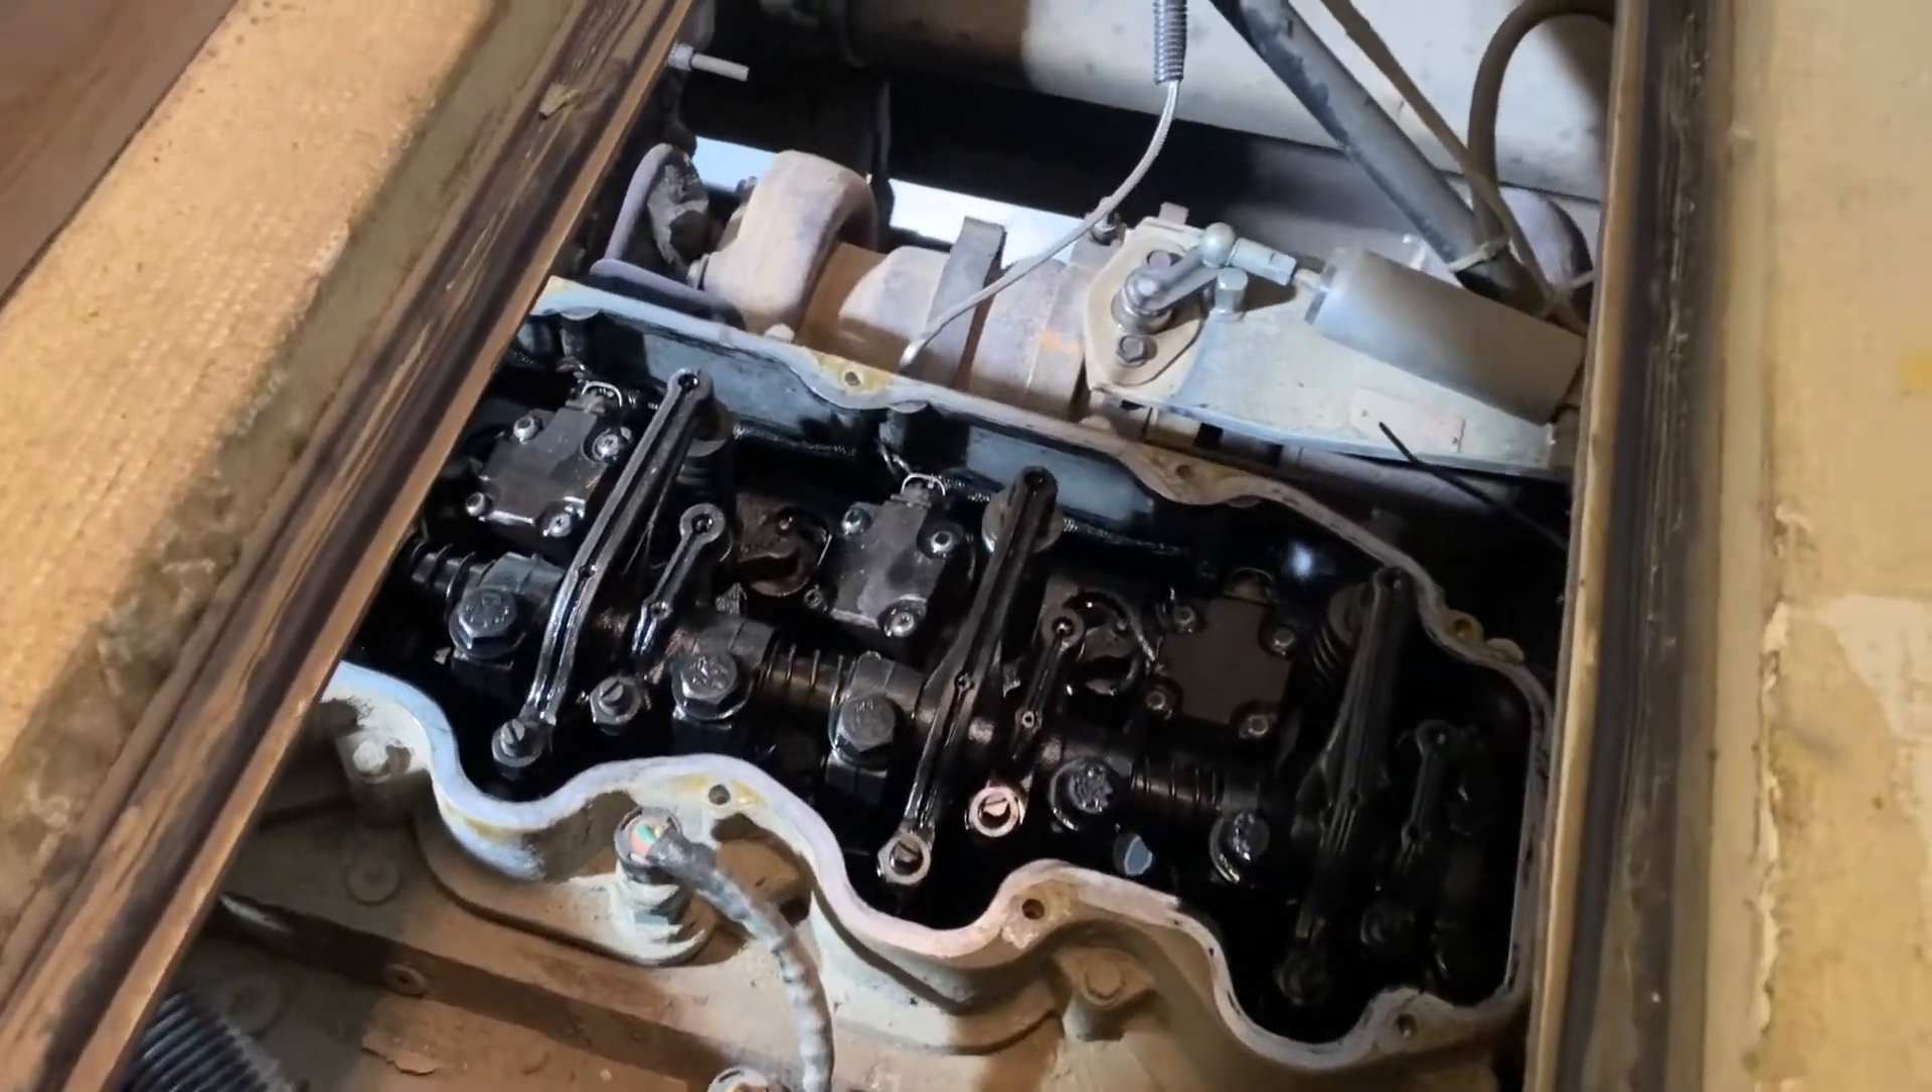You can see I've got the valve cover off.